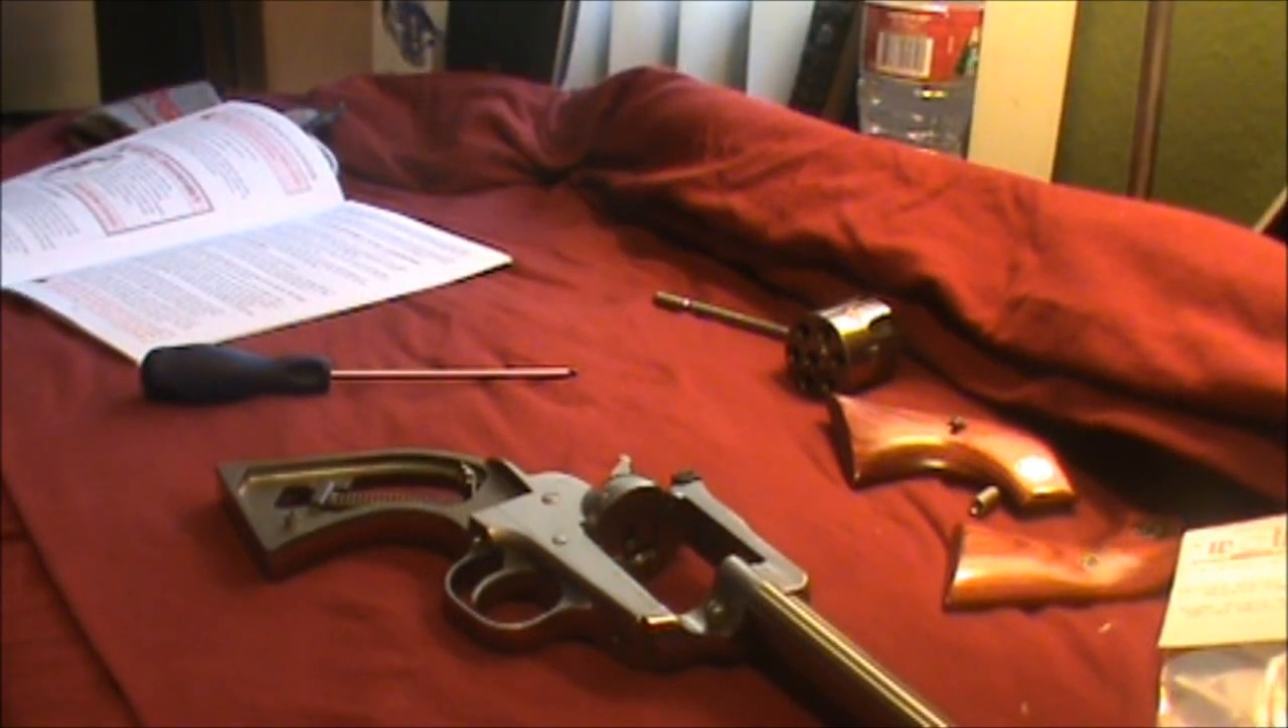So now we have the frame of the revolver exposed.